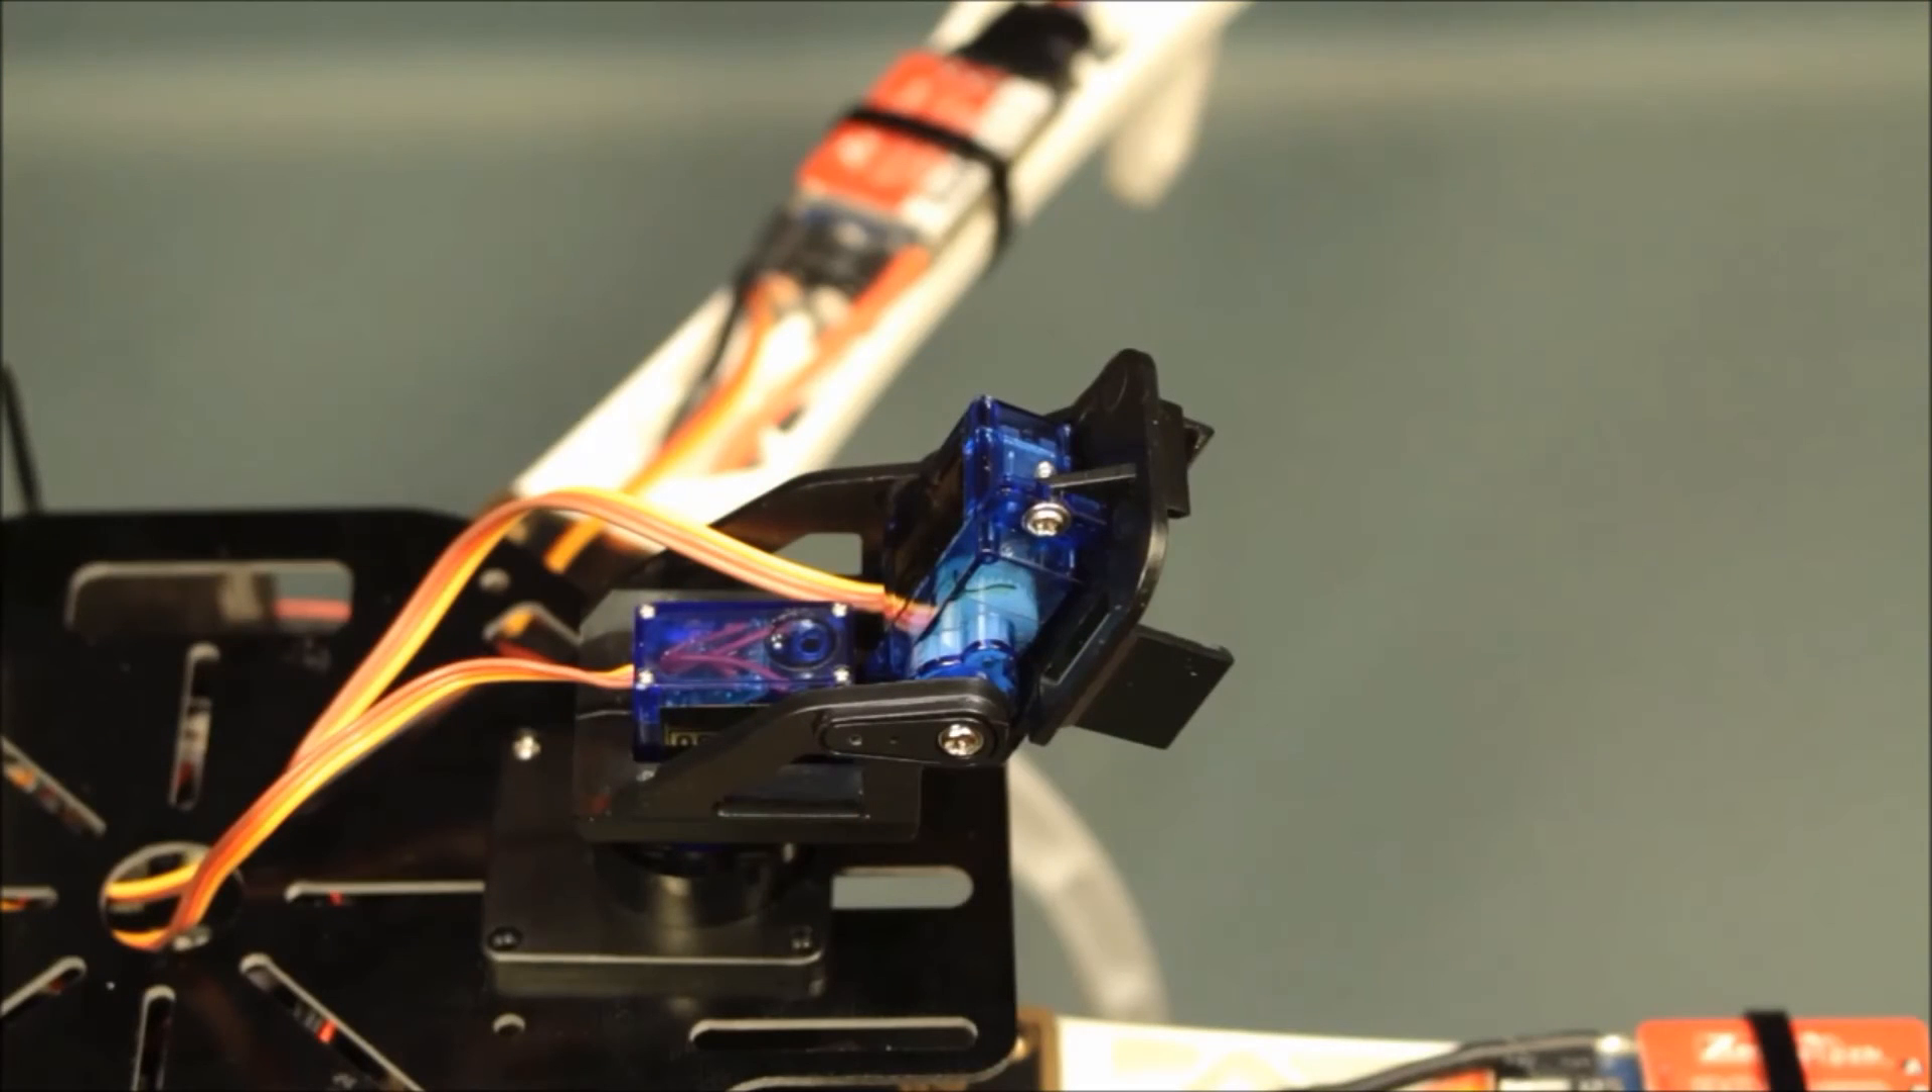Tutaj widzimy gimbal zmontowany już na modelu.